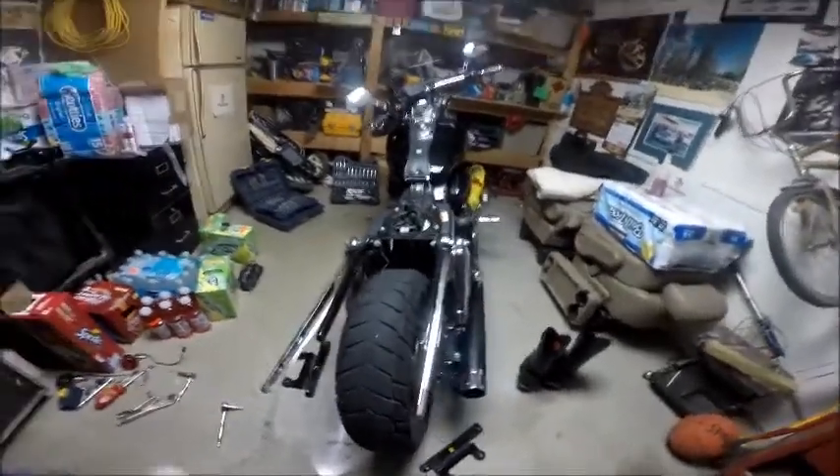Okay, so I have the fender removed.